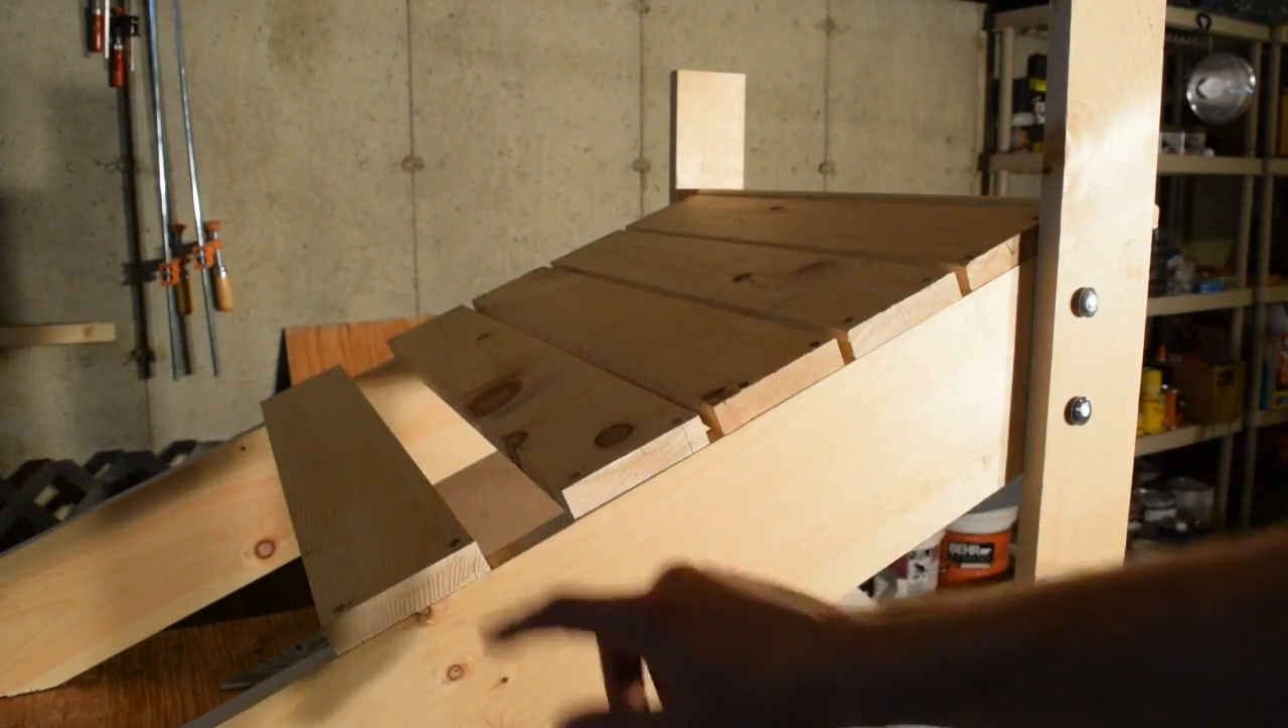I've got all of the seat slats attached now with three -eighths inch gaps between each of the slats, except for the last two here where I left a two inch gap.